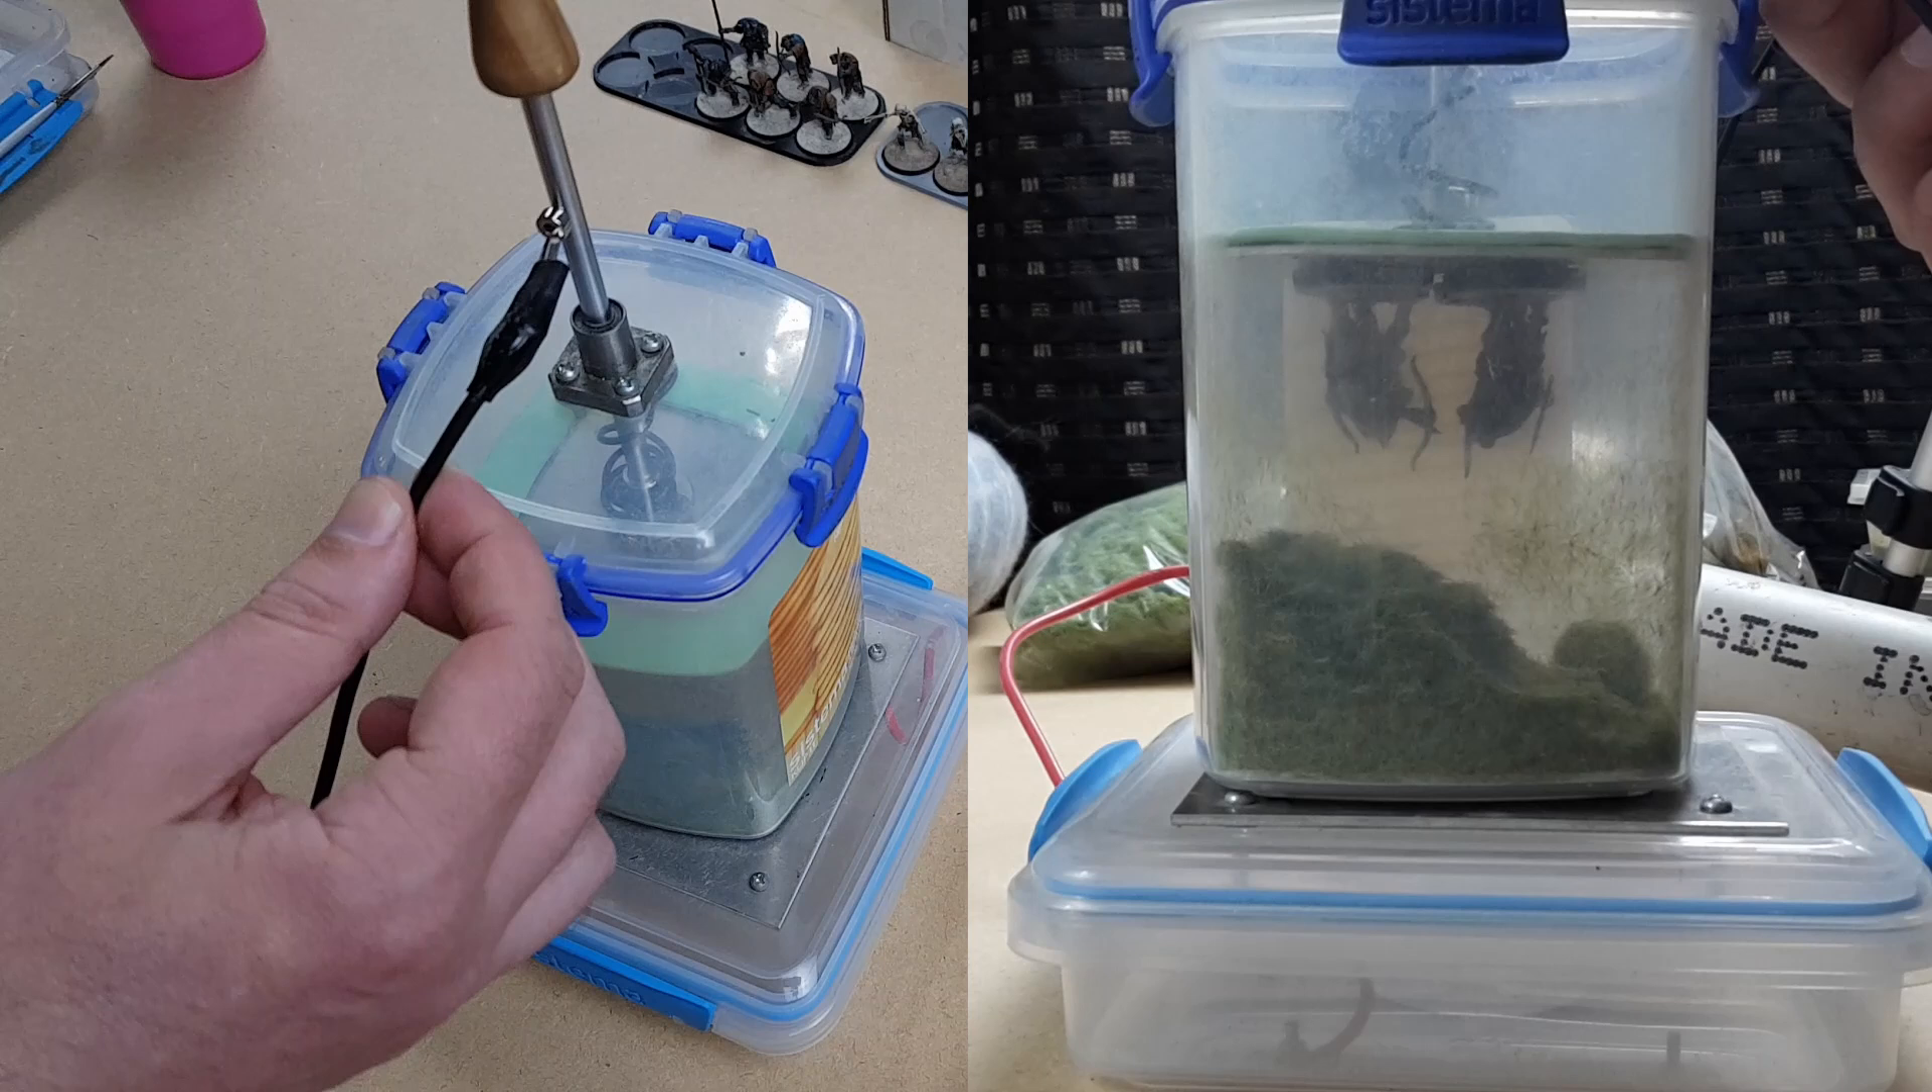The negative wire from the static grass applicator is attached to the top.